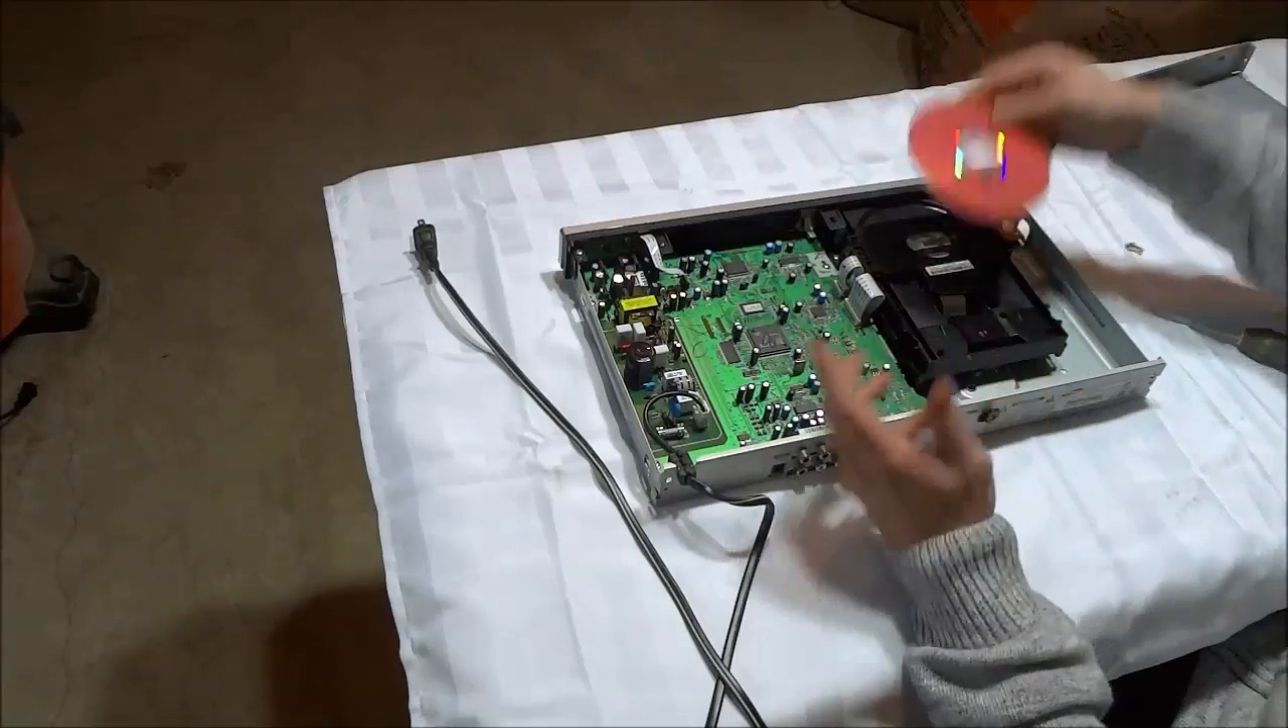There is, there, as you can see, I have removed the DVD disc that was stuck inside of the DVD player. with the tray that doesn't open.